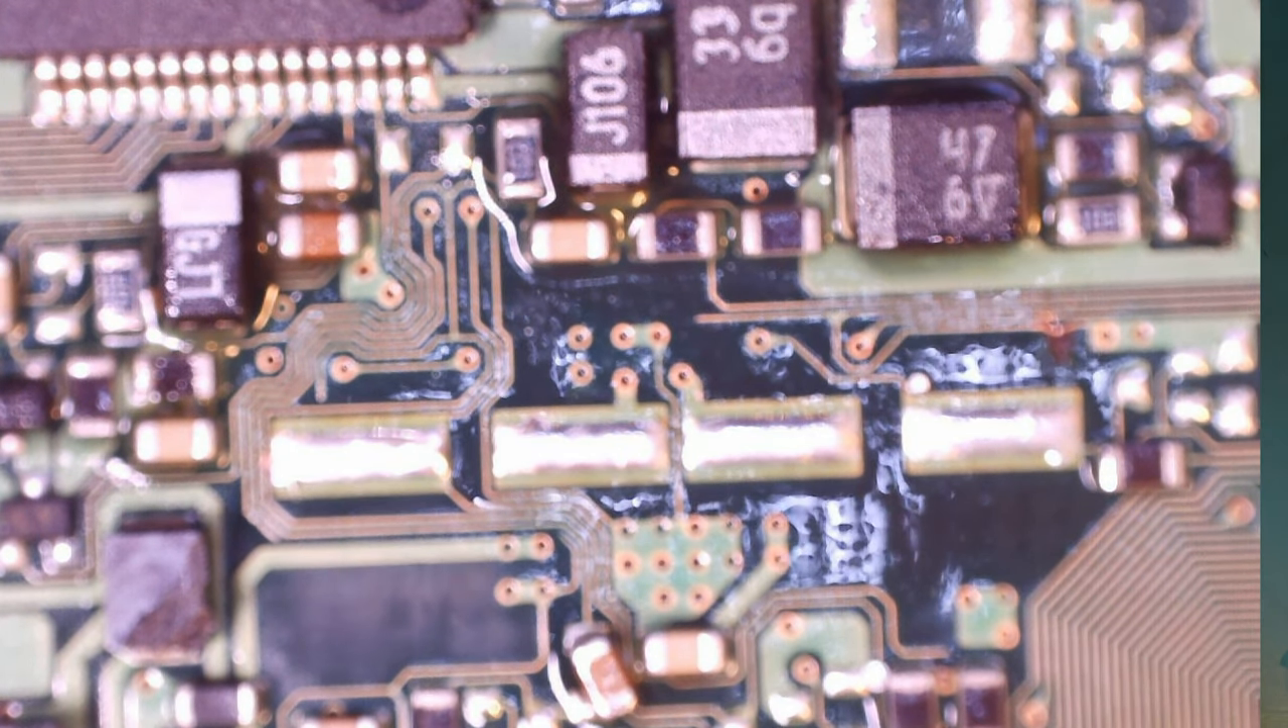I do have the small concern of one component here, be it capacitor or resistor, that's gone out of alignment.